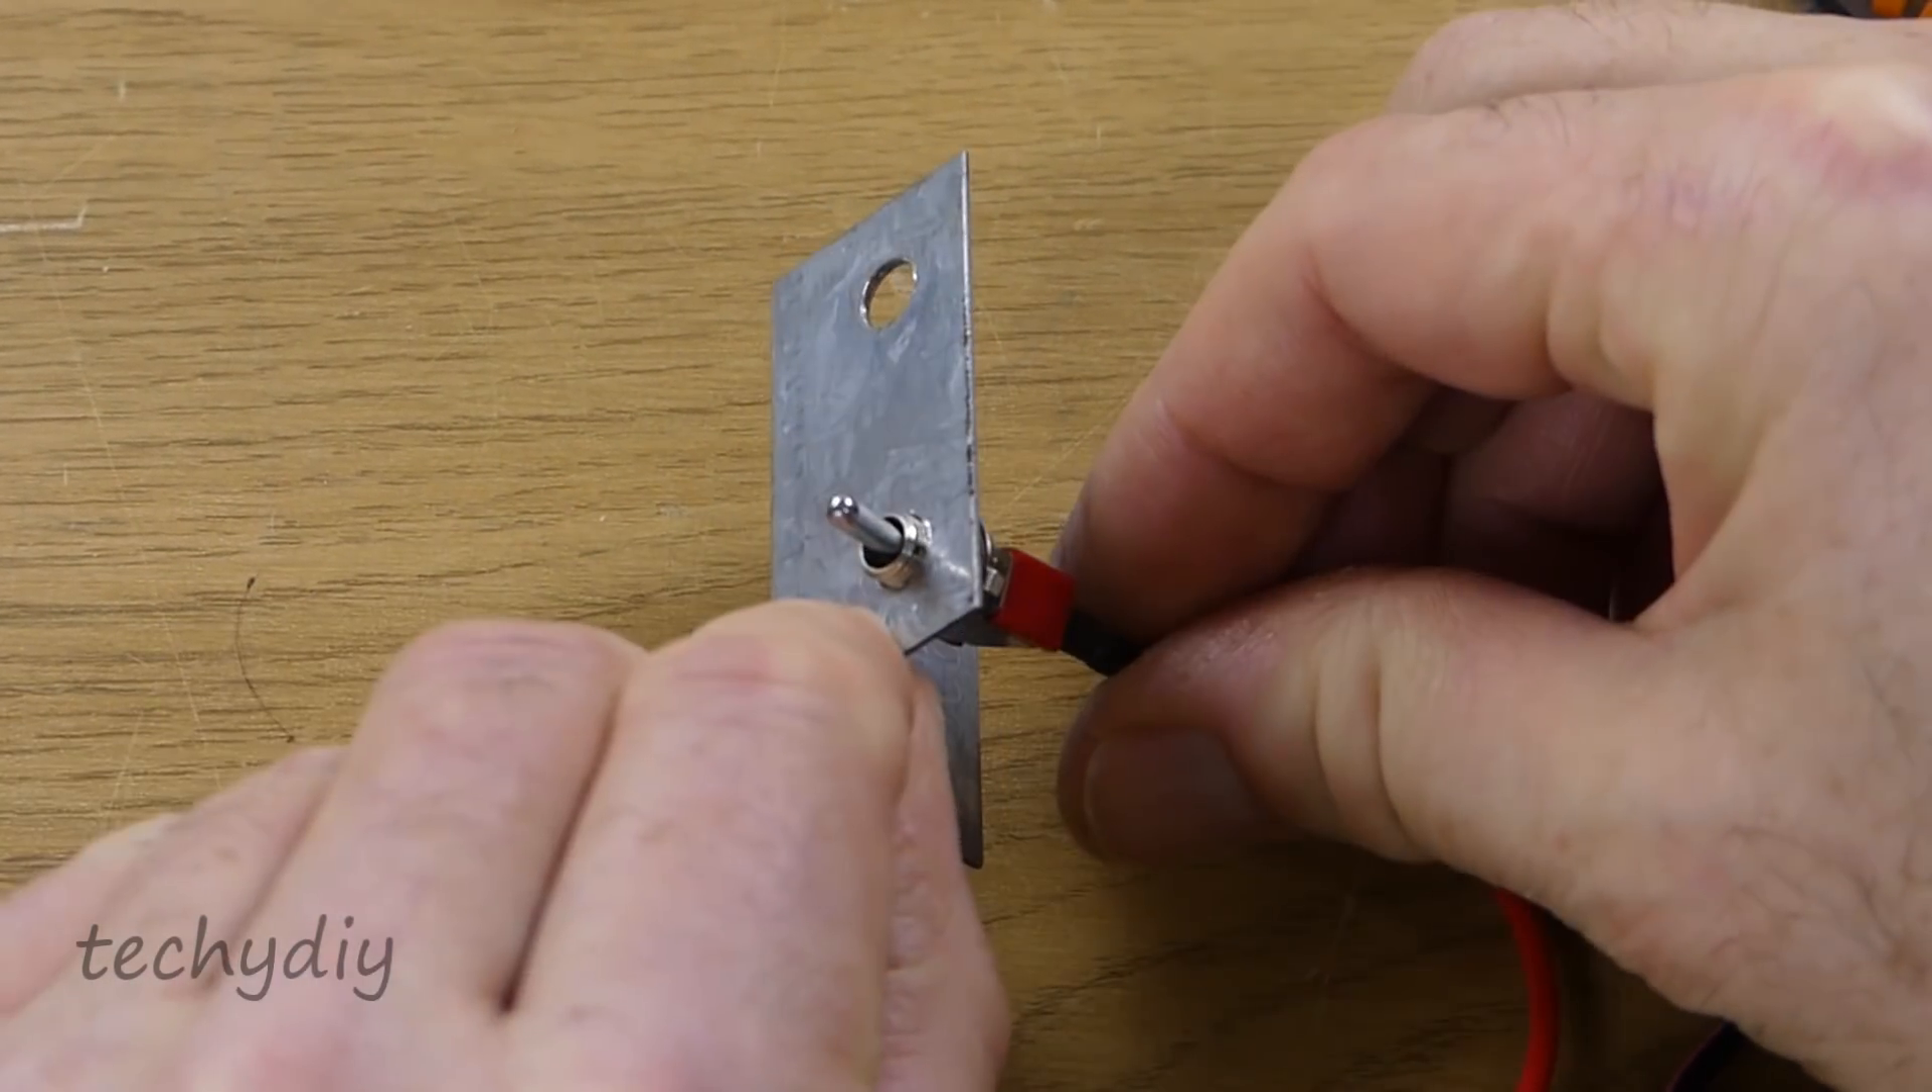I've enlarged one of the holes so that the switch fits through.